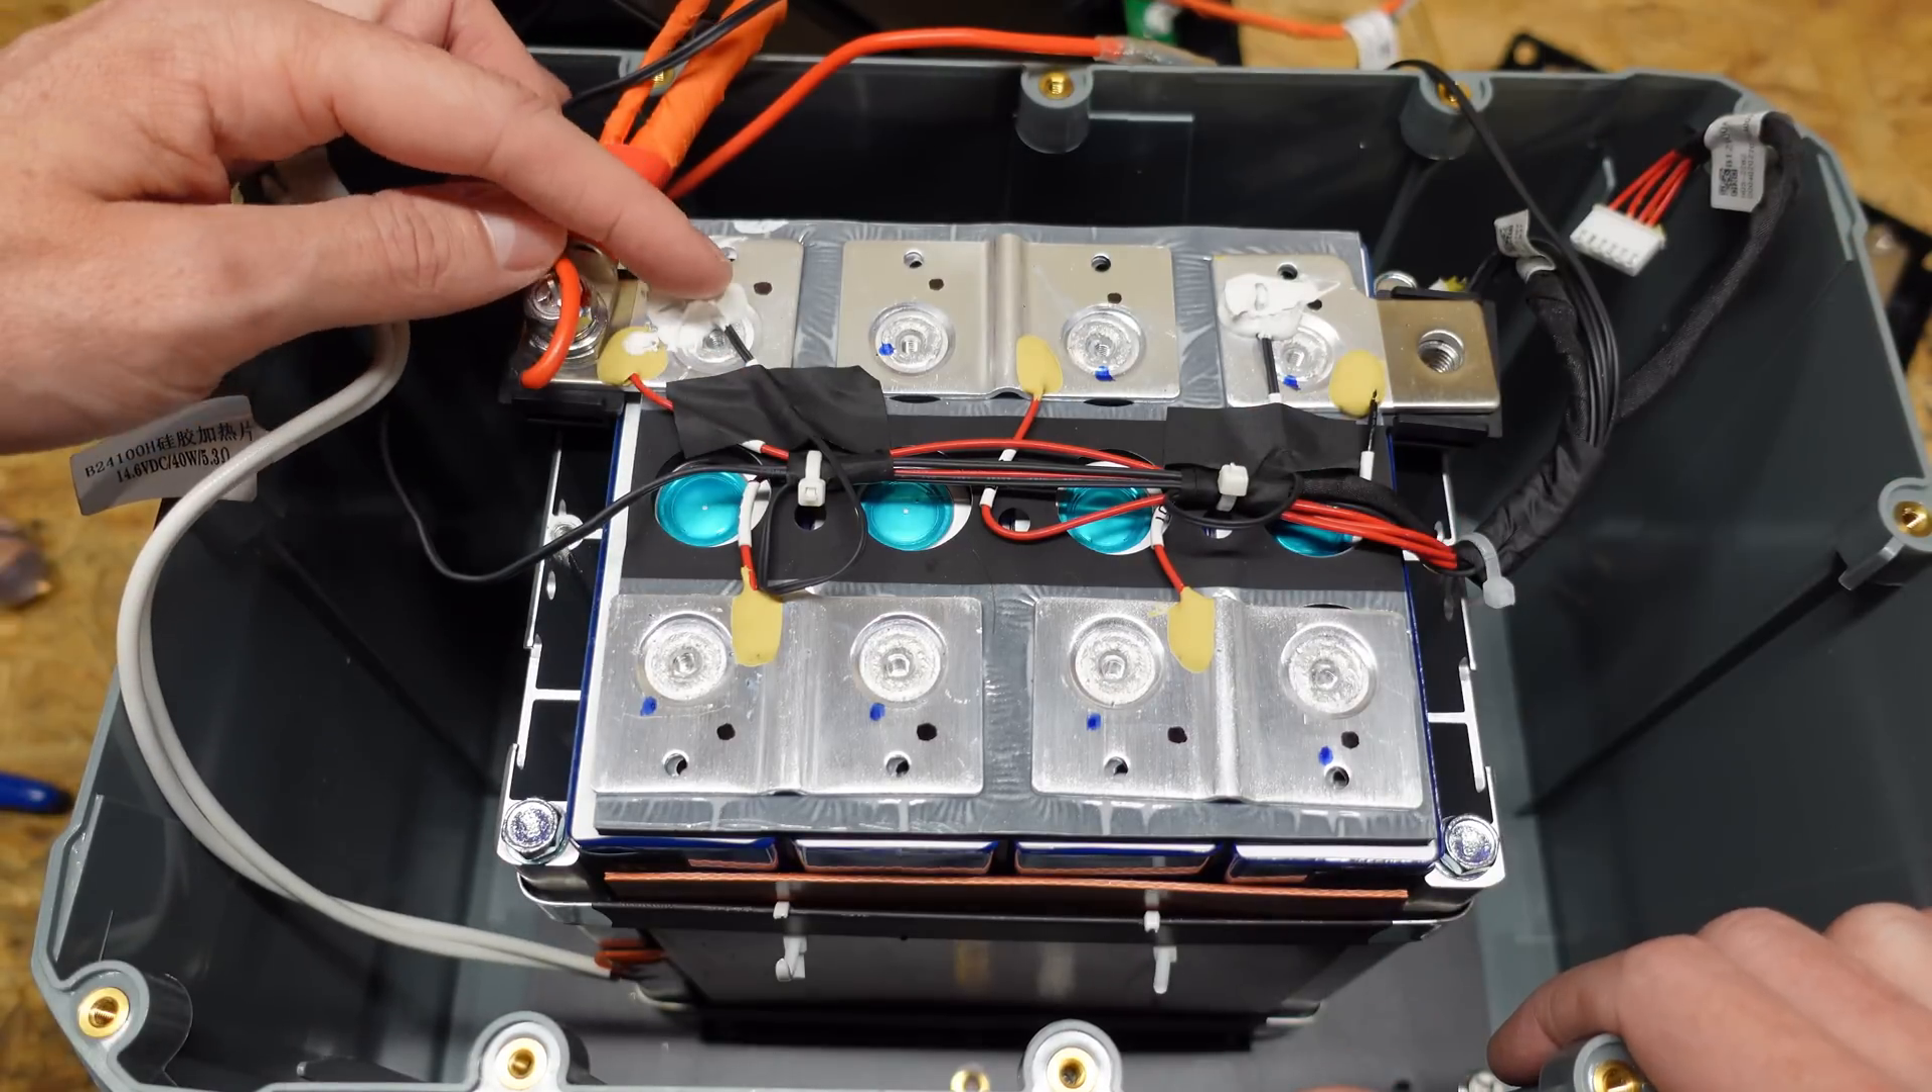We have the balance leads, which are routed up the center, zip tied together.